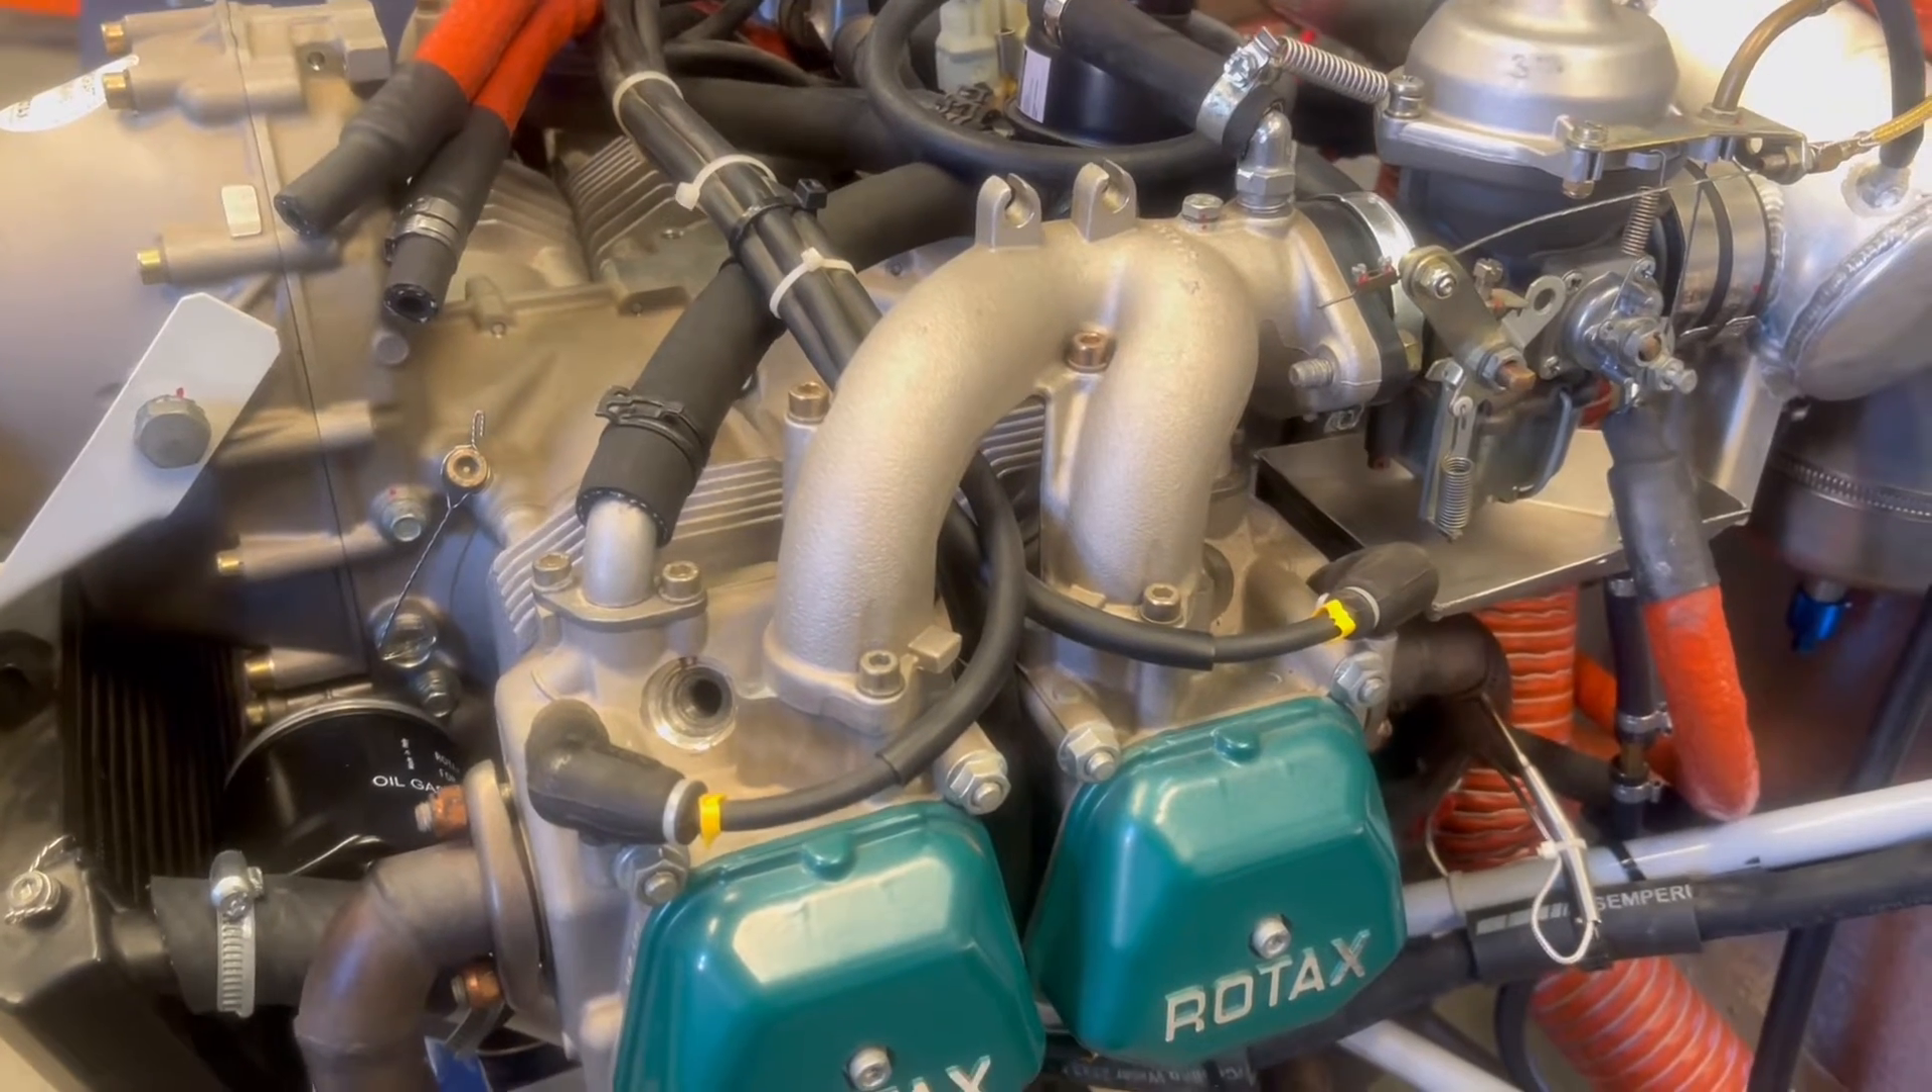Okay, so we've verified our lifters, we went ahead and installed our valve covers.